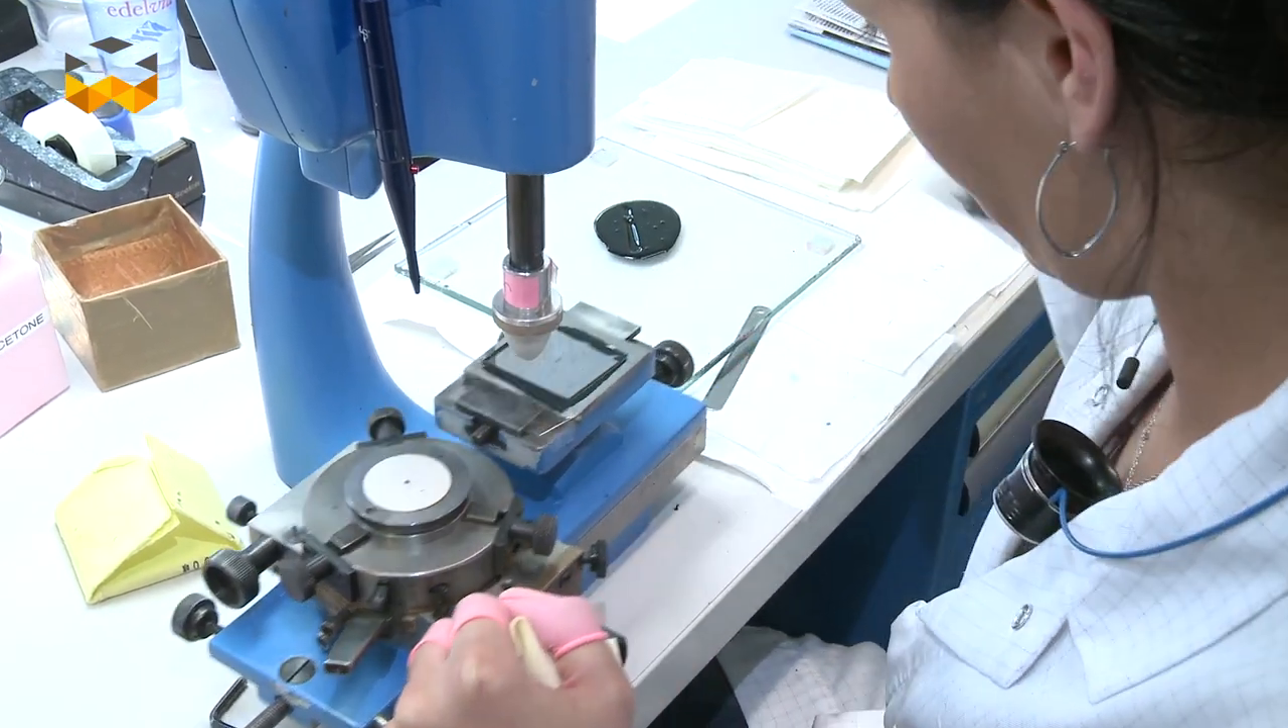At this stage, the dial is almost finished. What is missing are the index.